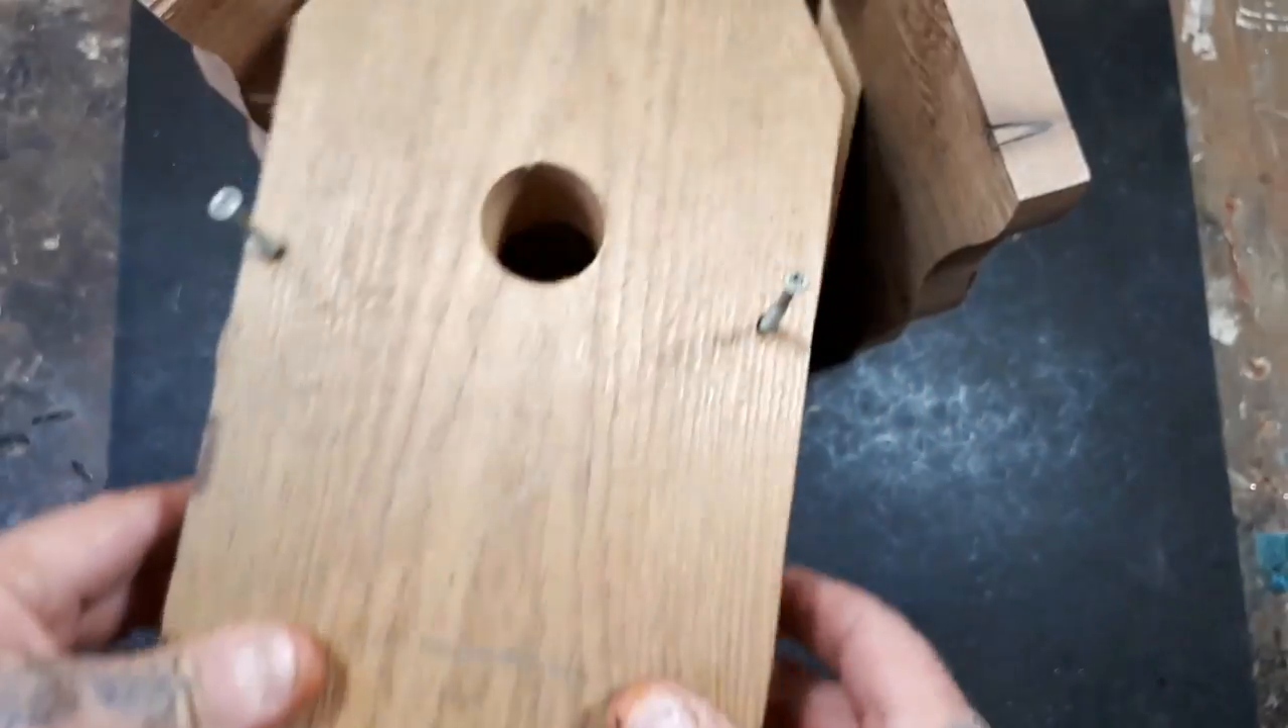Okay, so I have my friend put two screws in the front of the face so you can screw it on when you're done carving.